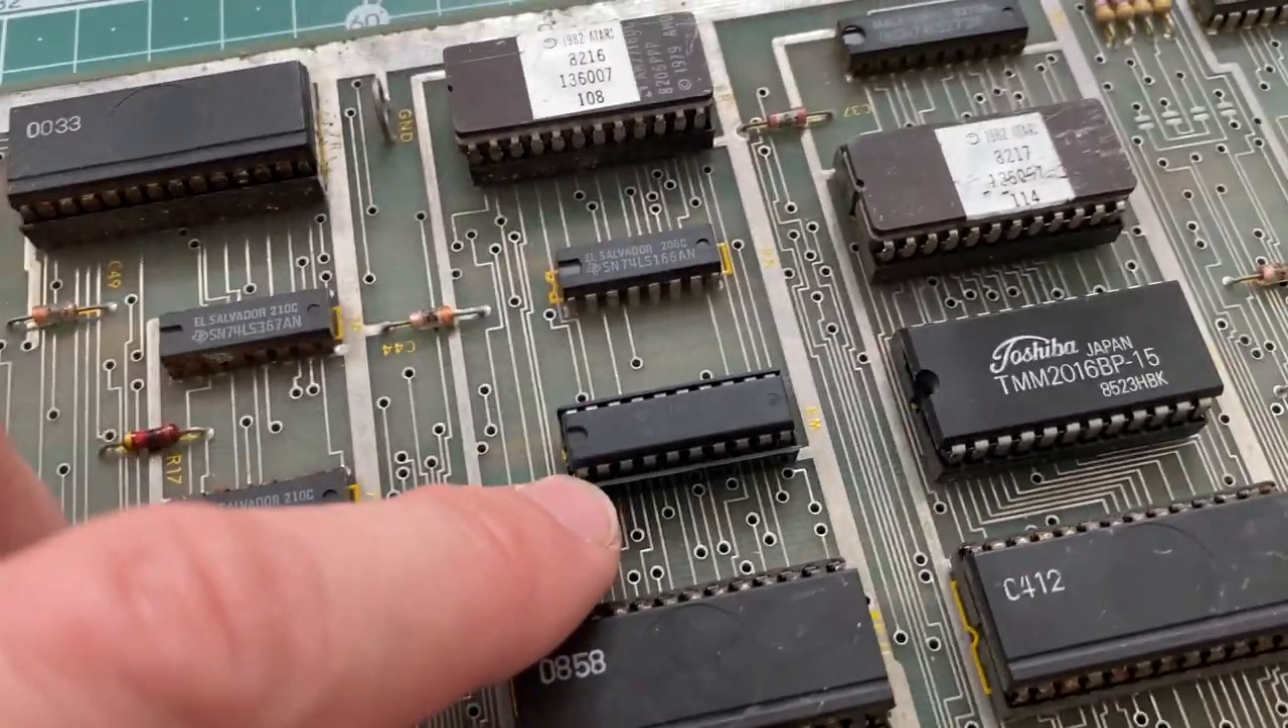The new IC is now in the PCB.